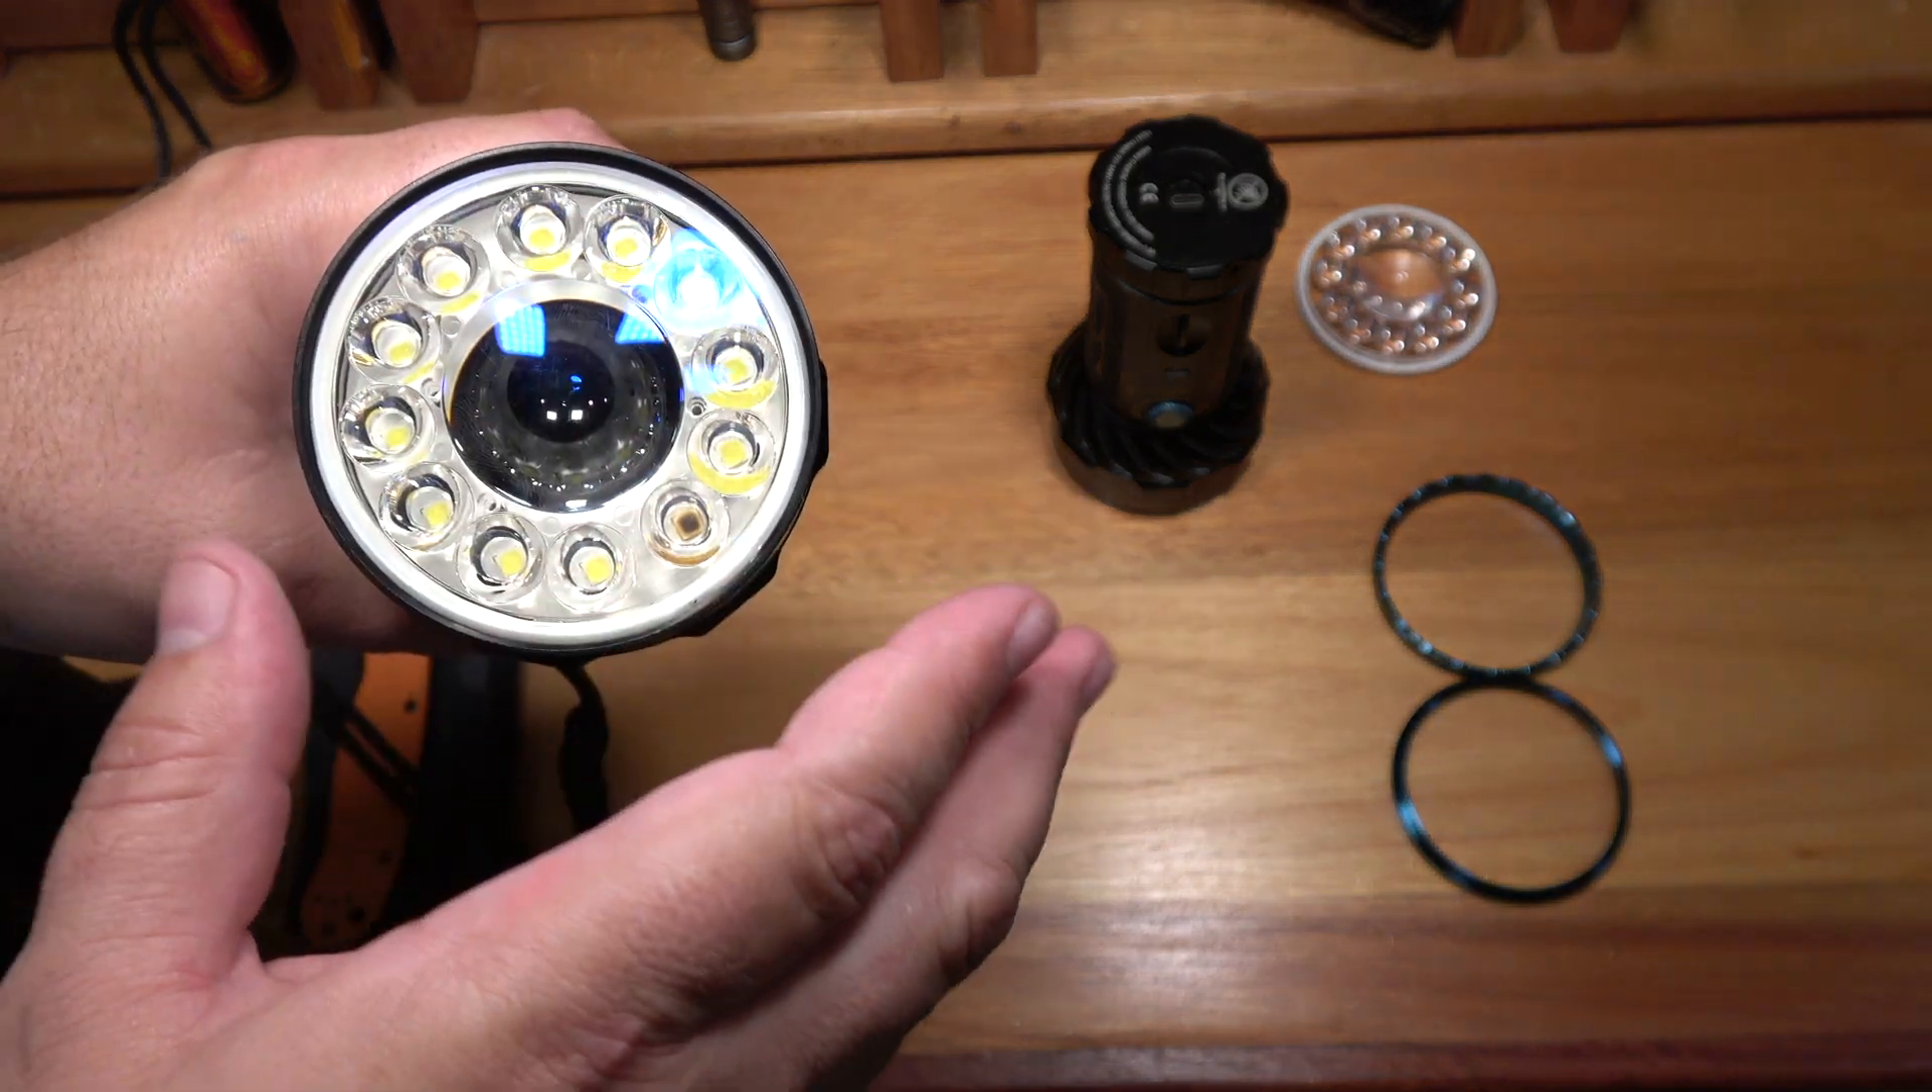There is some methods to get it off but we managed to get the bezels off.